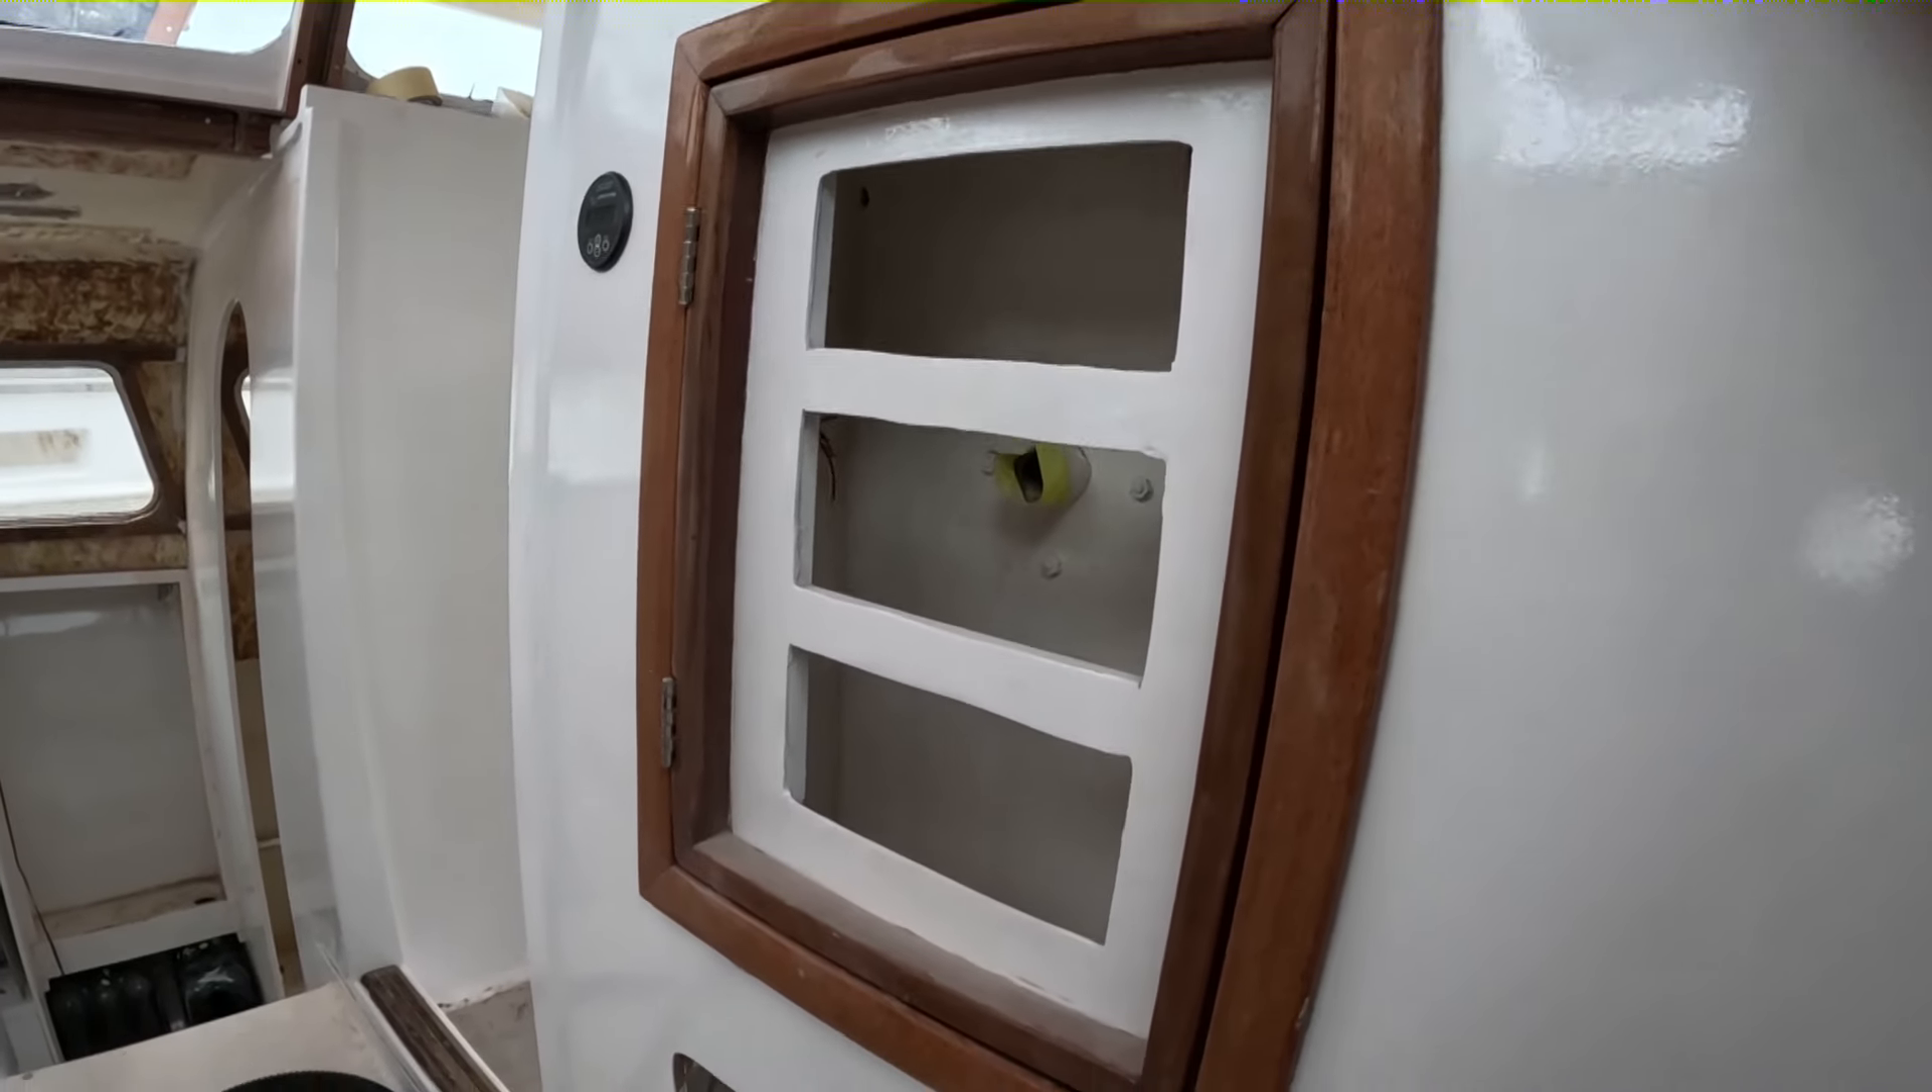Die Schalttafel ist montiert, allerdings ist noch kein einziger Schalter drinnen.